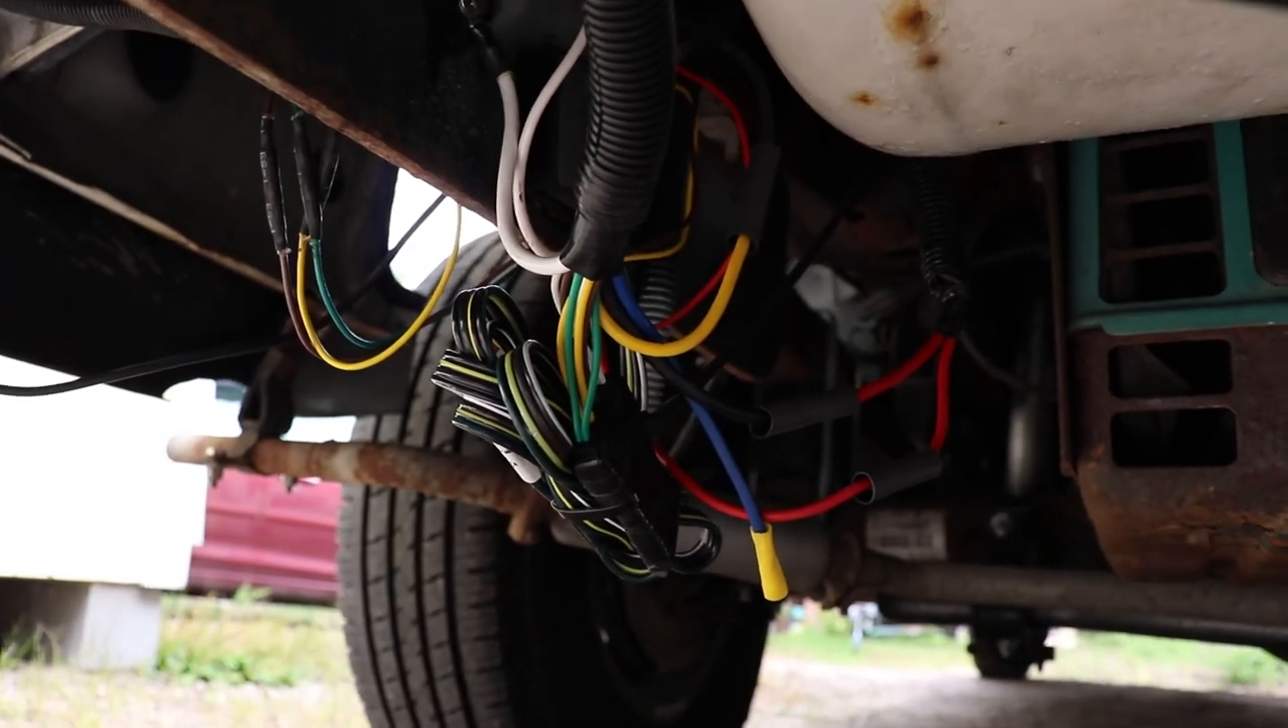Everything here is hooked up except for the blue wire now.